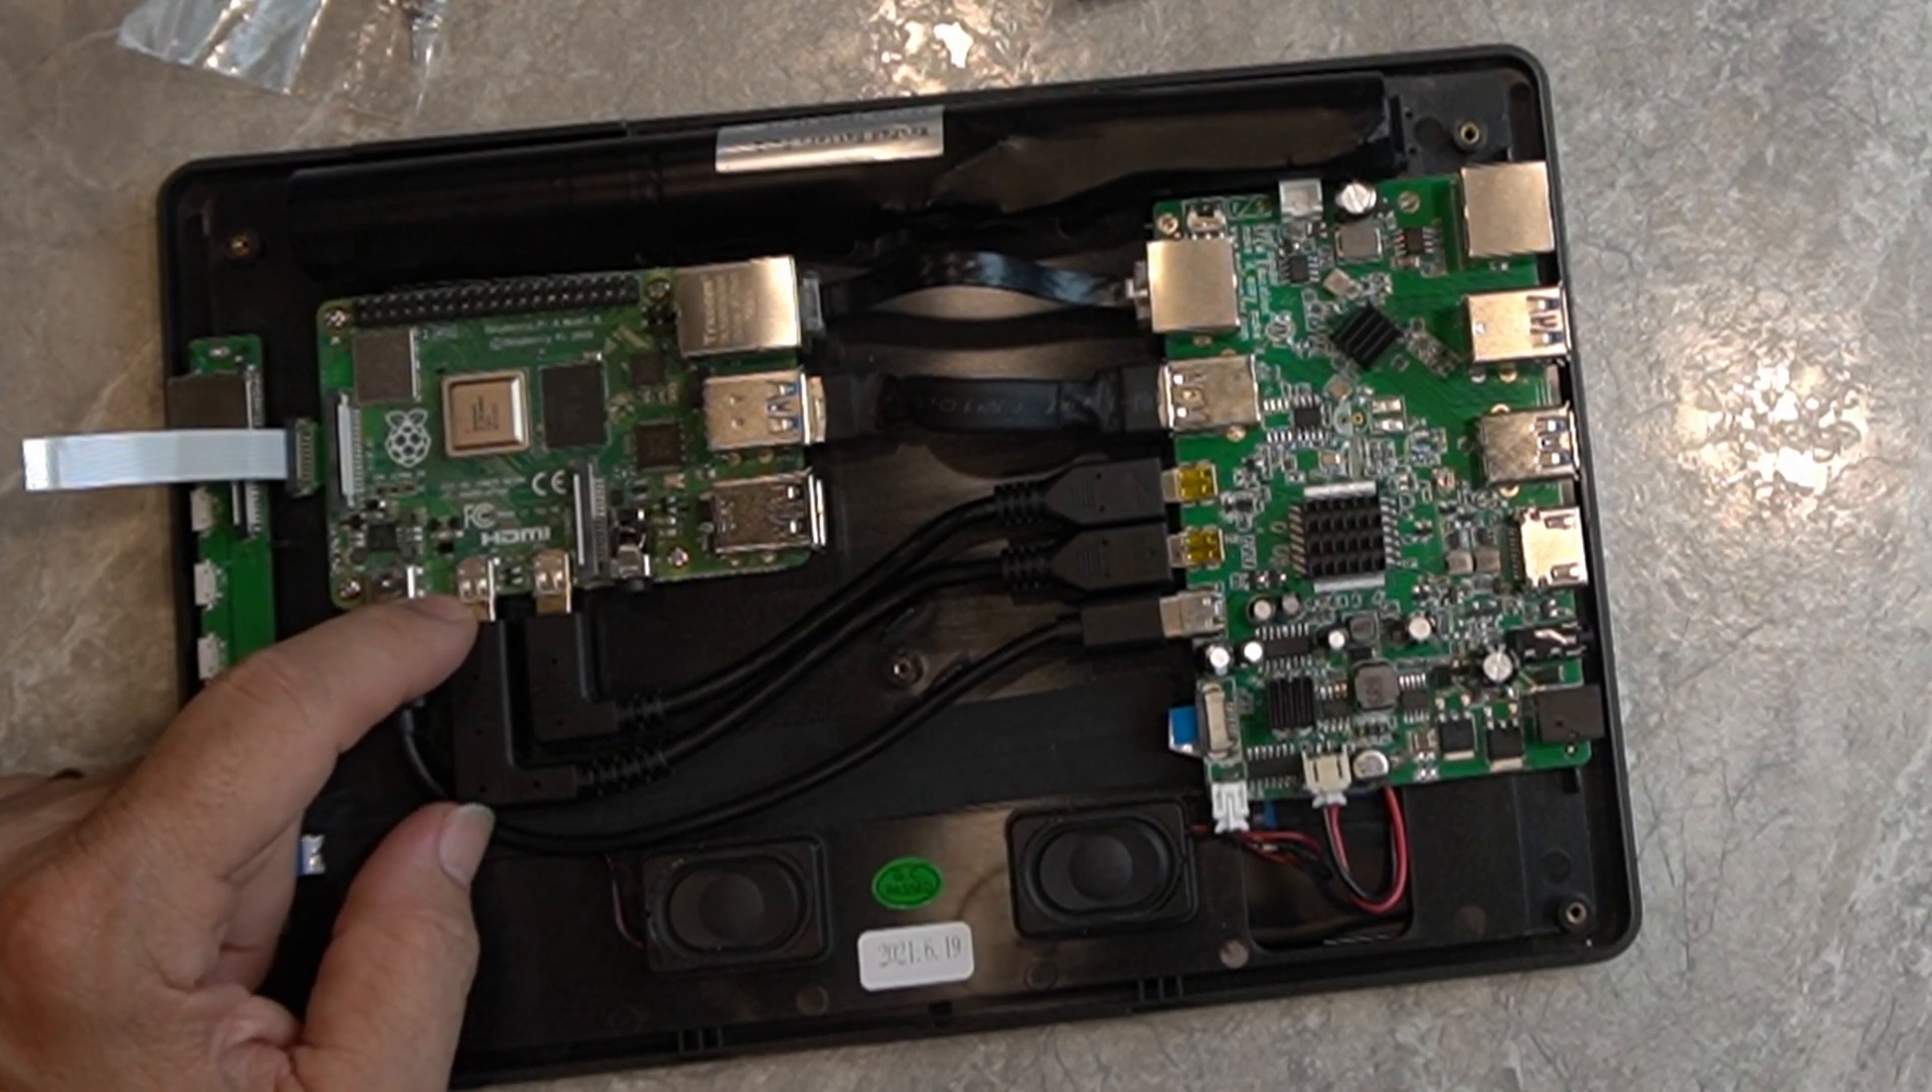But, we've got both HDMI ports from the Raspberry Pi connected into this daughterboard.